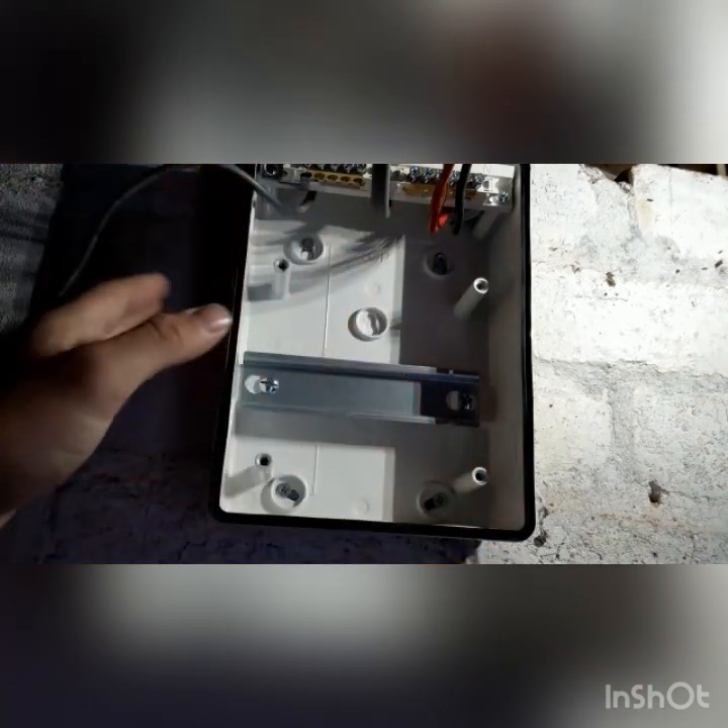As I'm sure you can see as well, I've took out all the protective devices from the board.